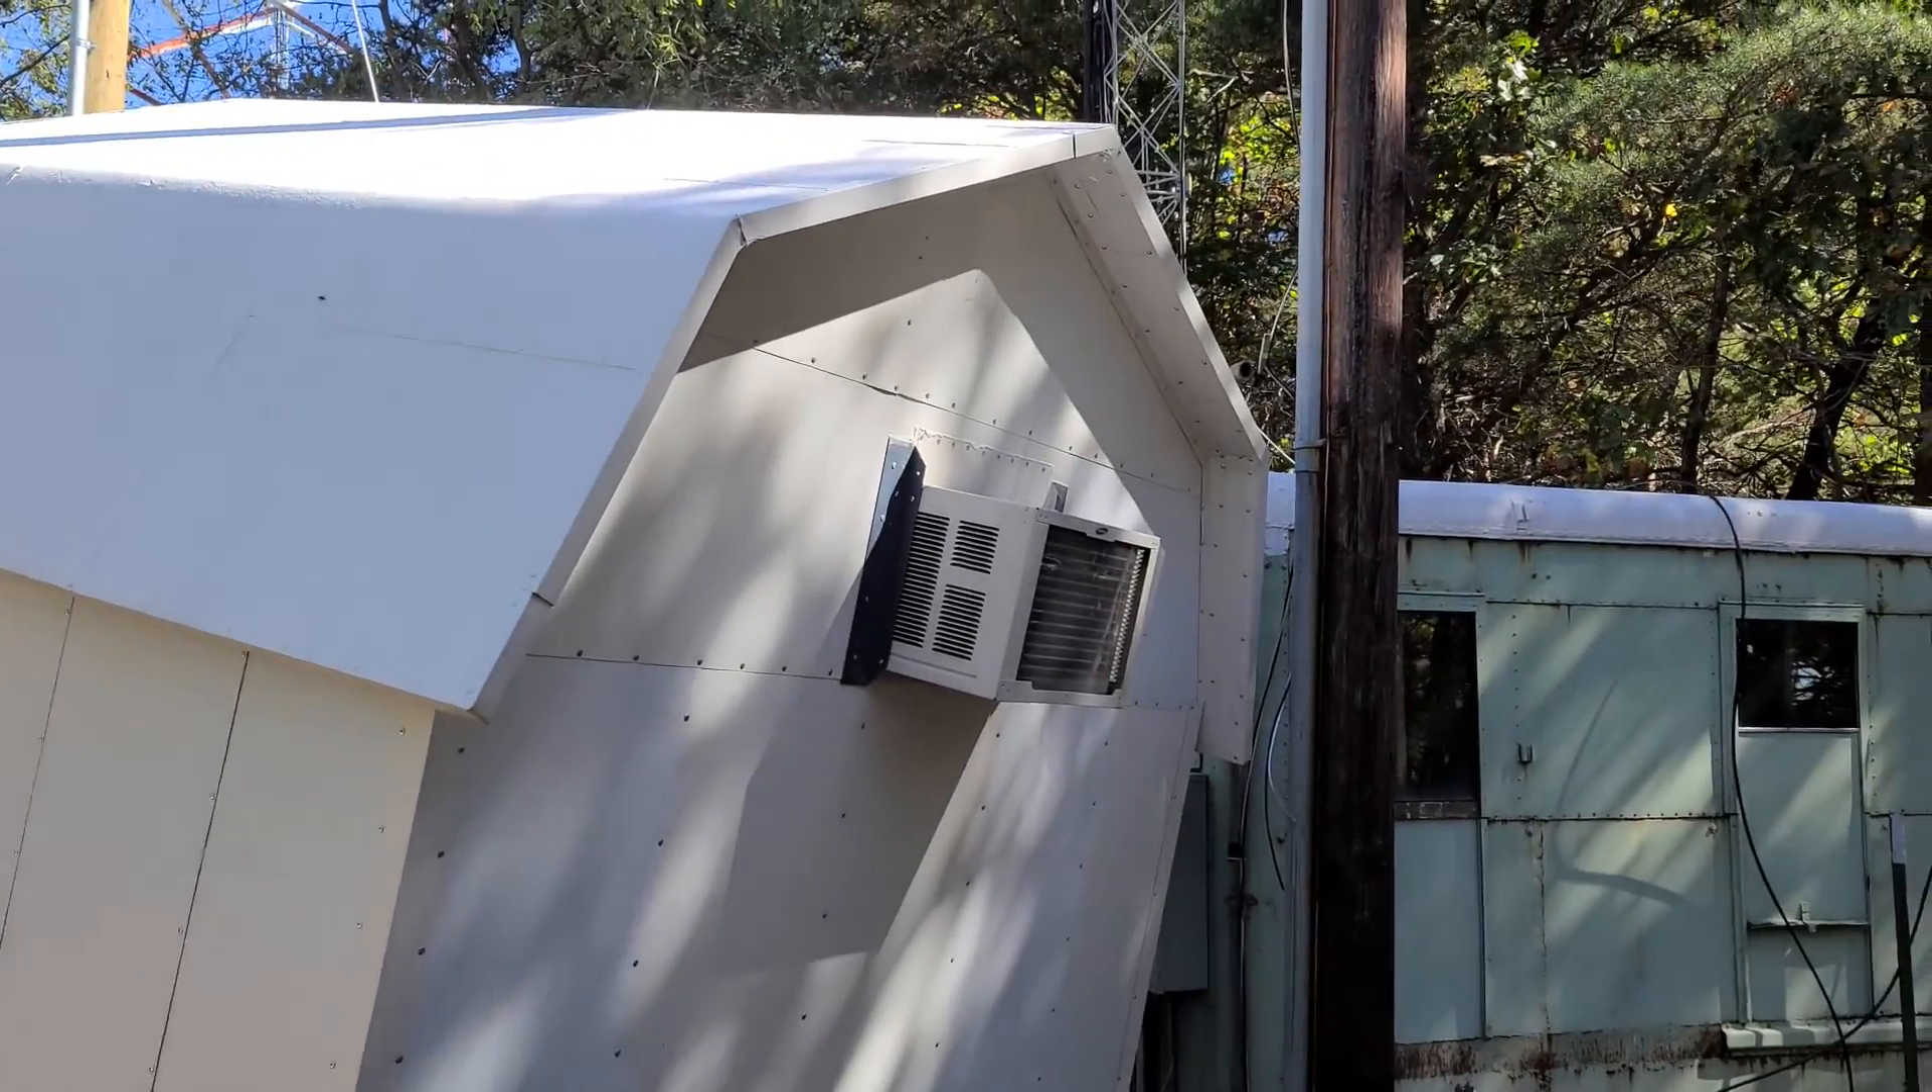So, you can see the air conditioner is already installed.